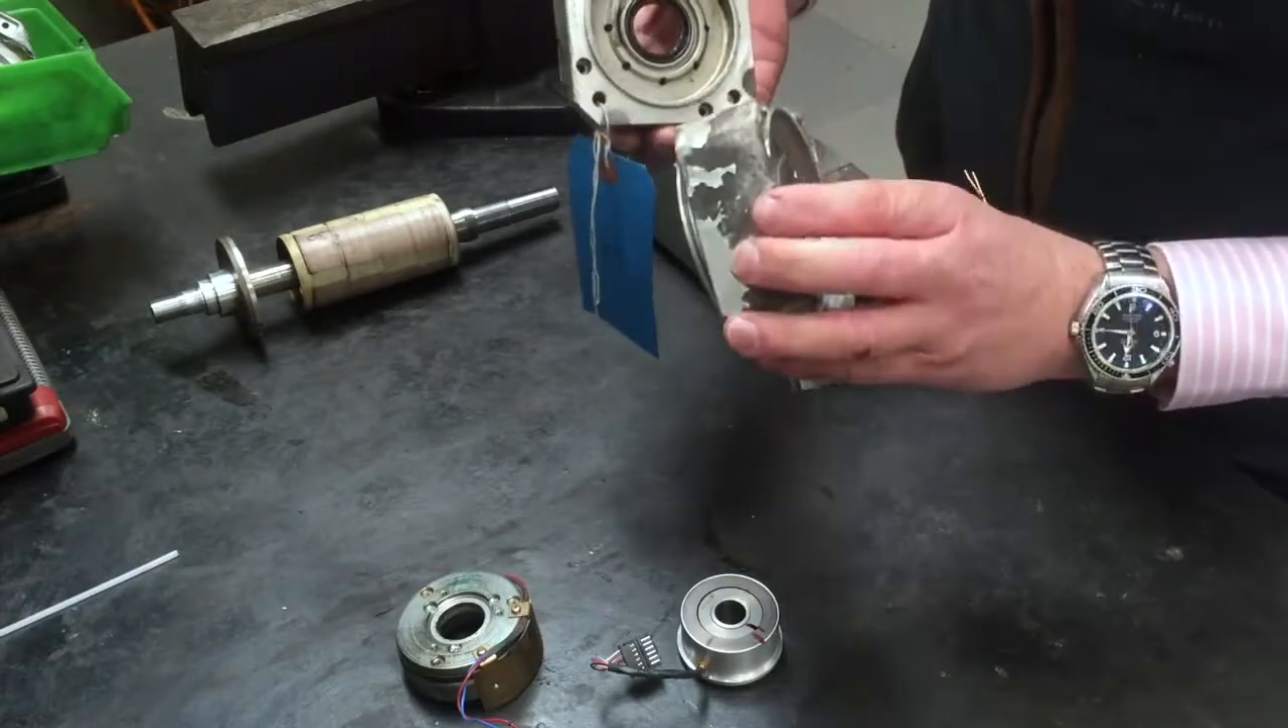As you can see the servomotor has now been stripped down into component parts.